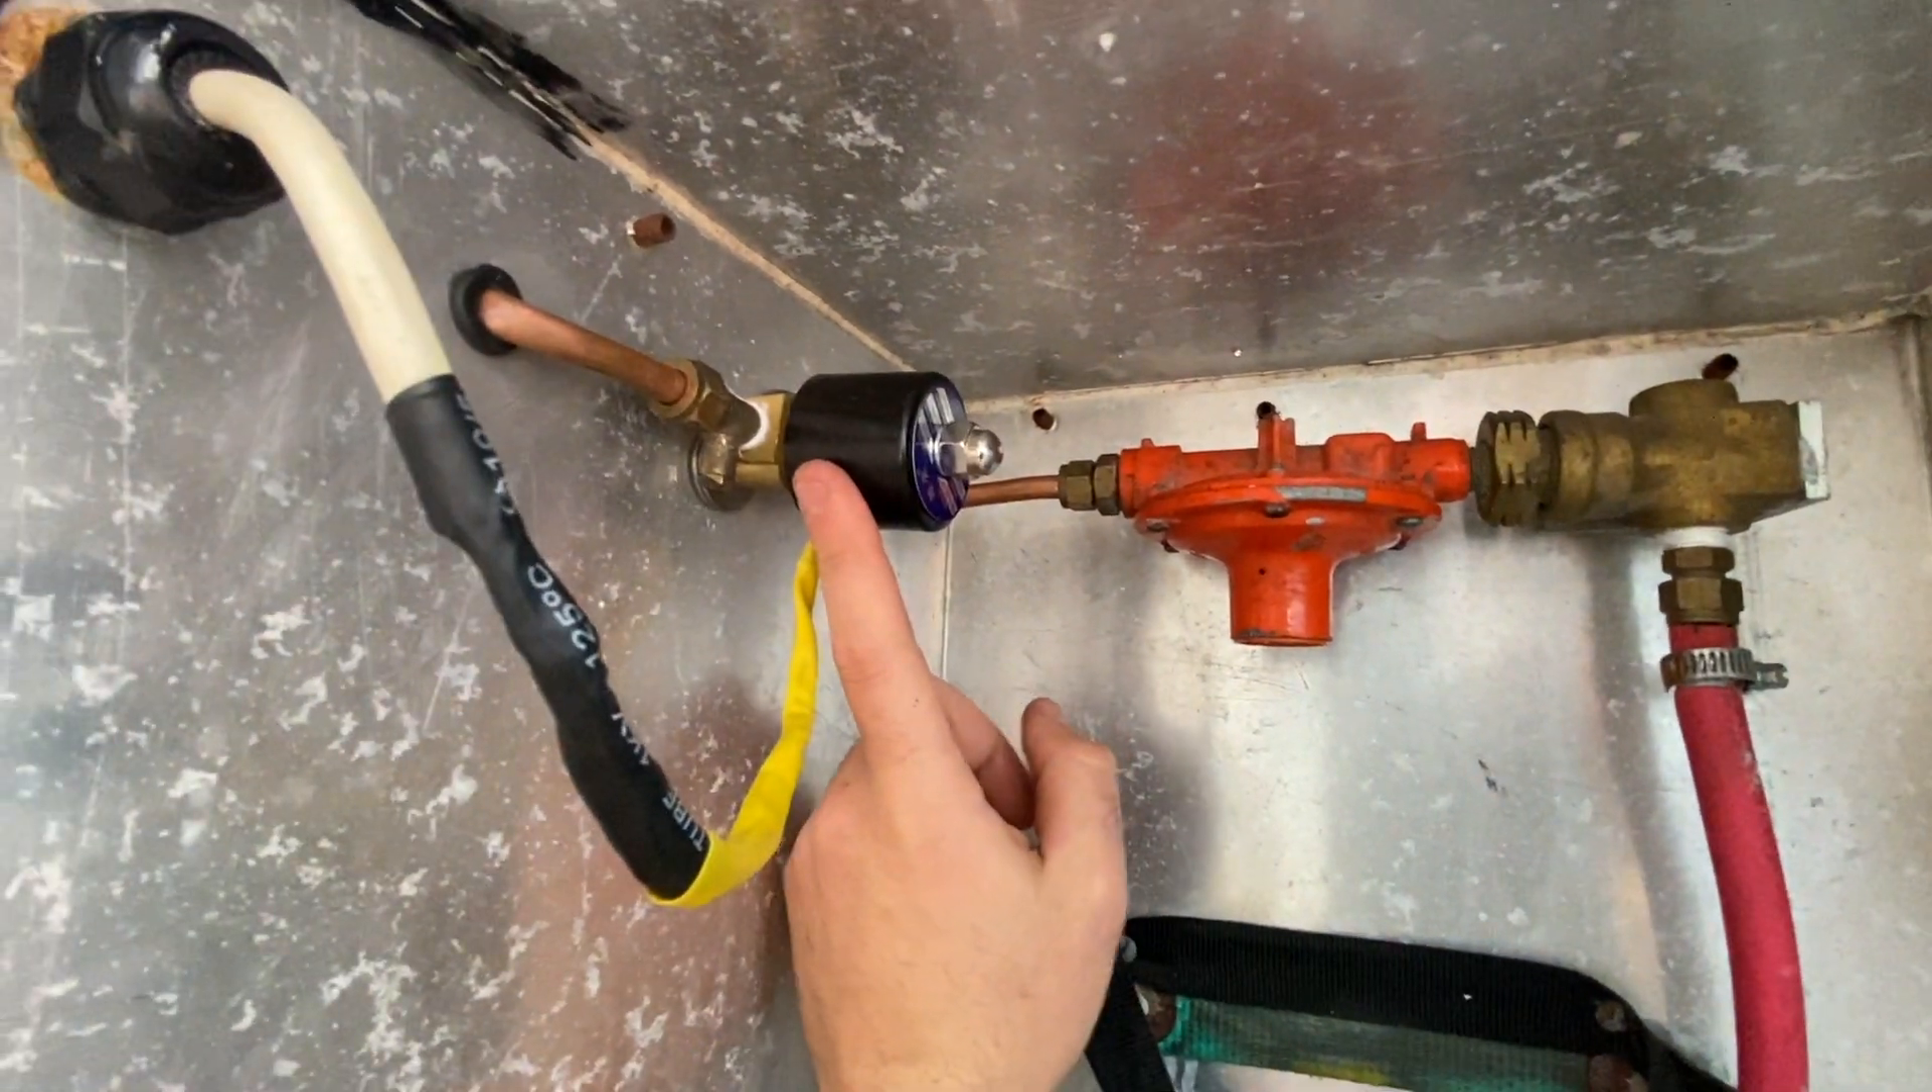After the regulator i've installed this safety shut off valve which is an electronically controlled solenoid valve so we can turn the gas on and off from inside the van.